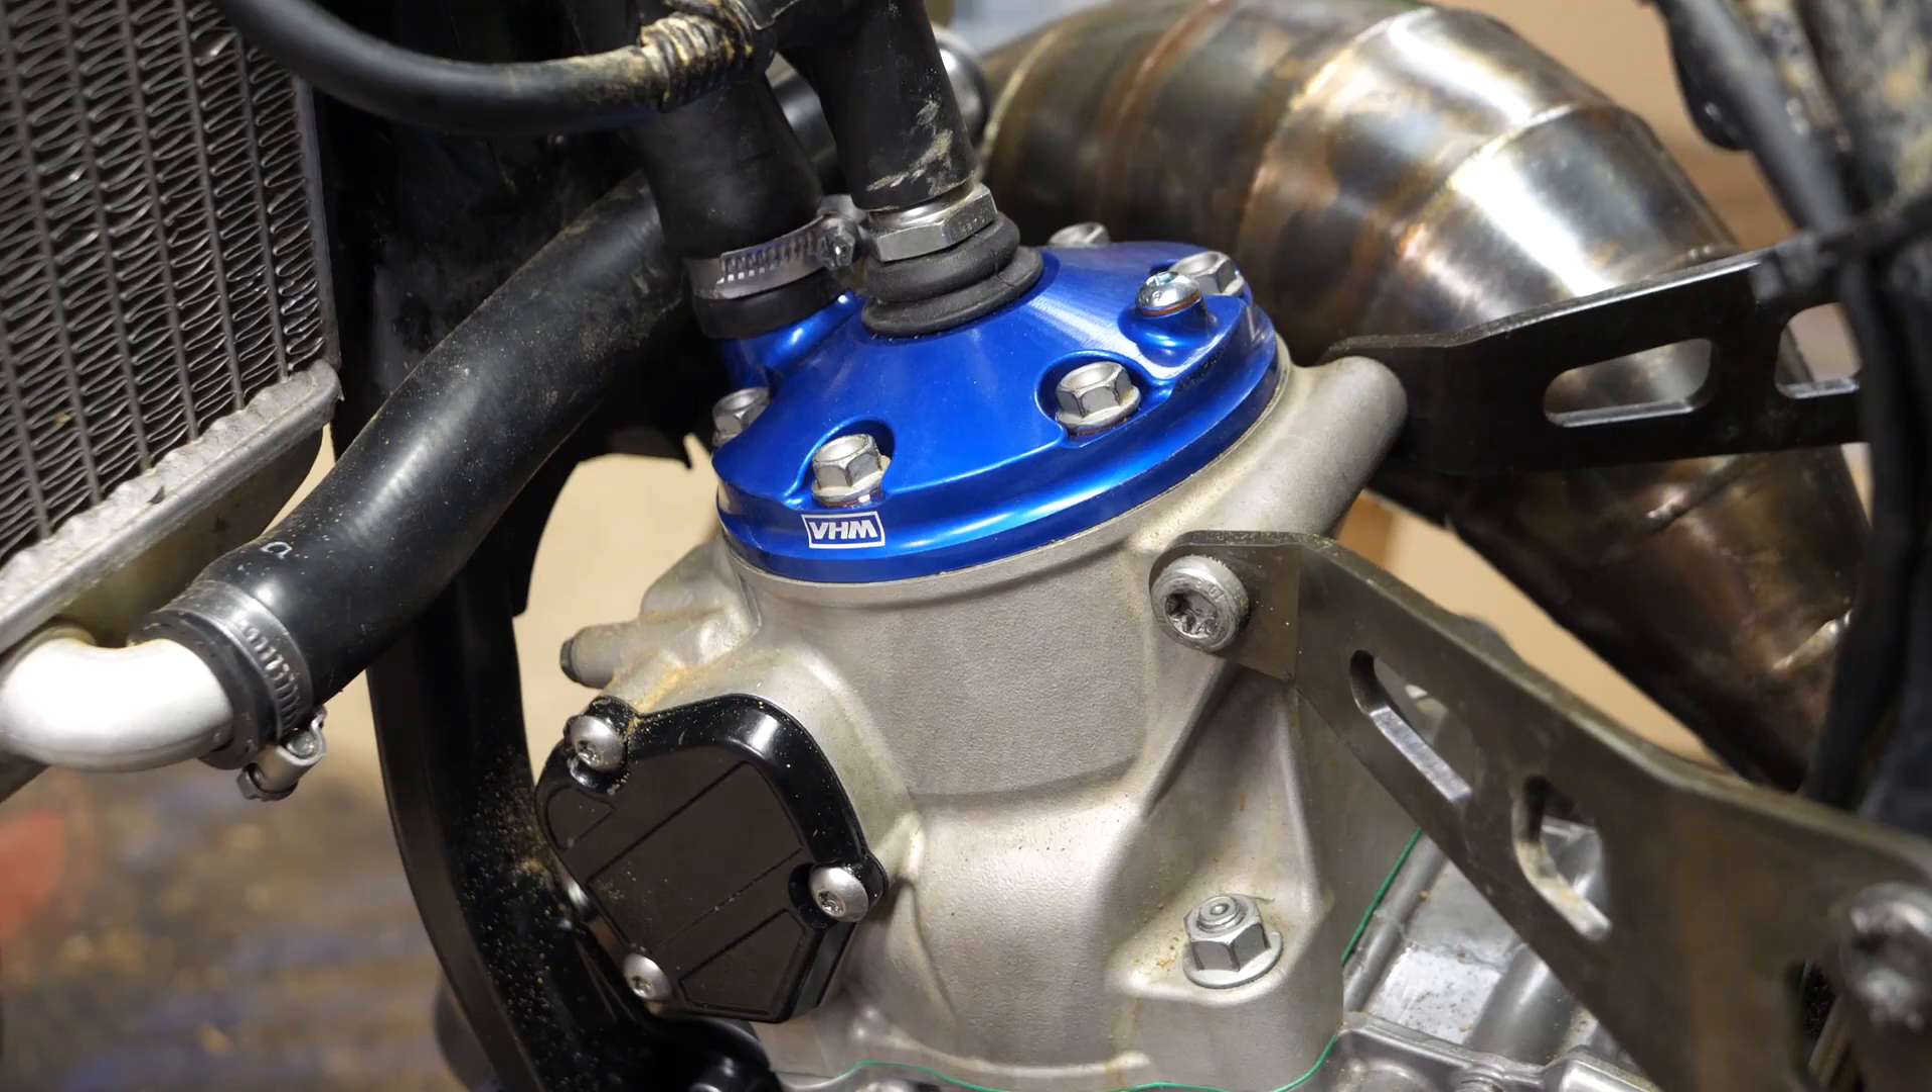J'ai monté la culasse sans problème il n'y a pas eu de souci.